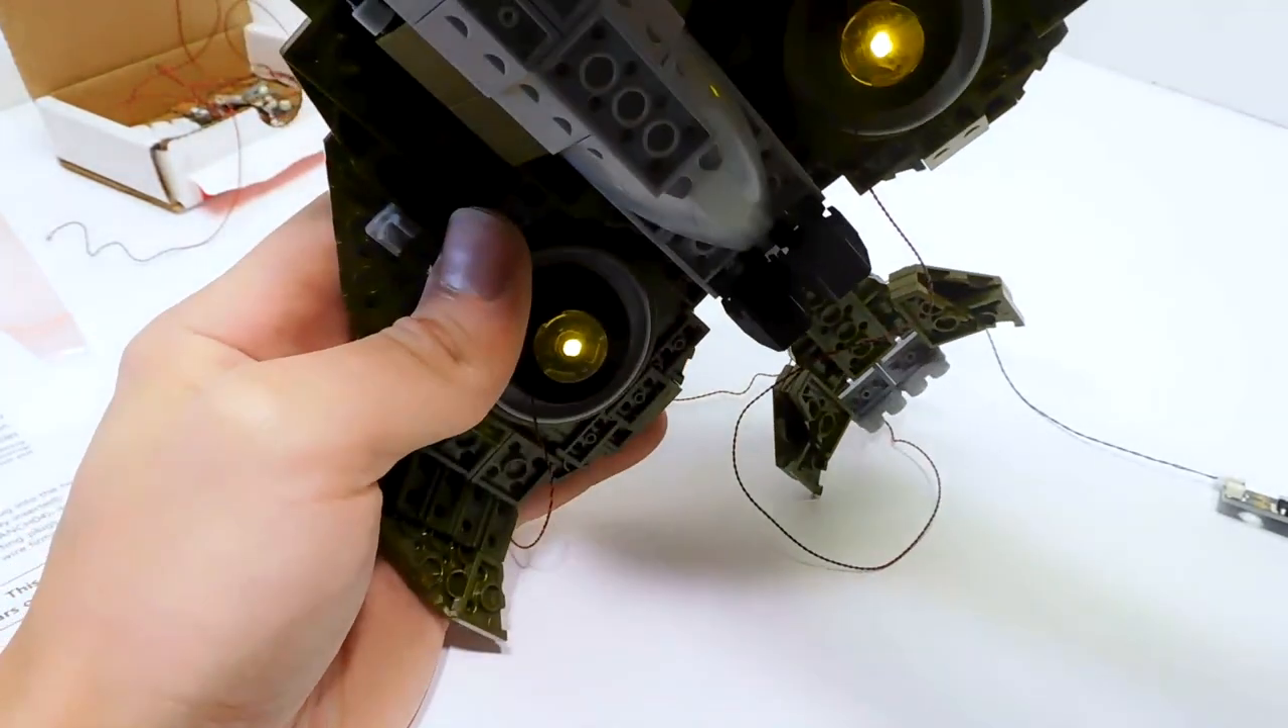And remember, I'm only working with two of the lights hooked up at the moment. I still have four more, I think.